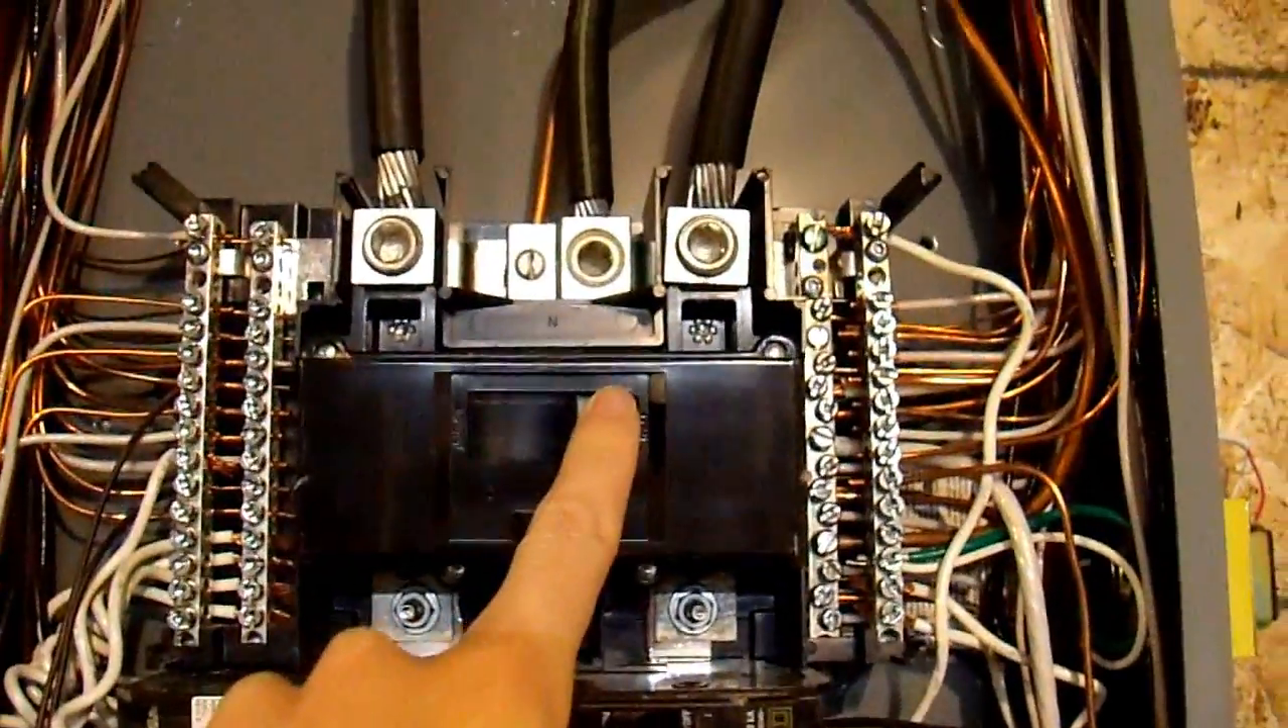This is my electrical panel with the cover removed so that you can see what is inside.